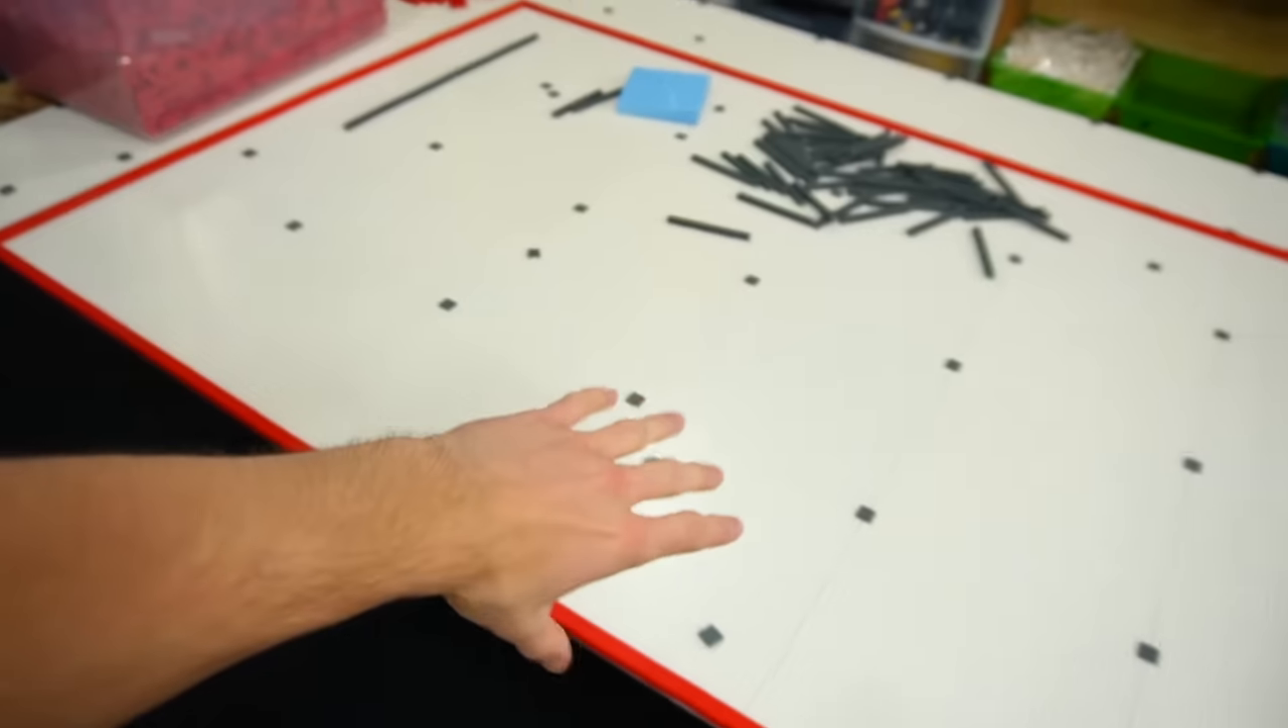As you can see, I used white base plates all the way down.